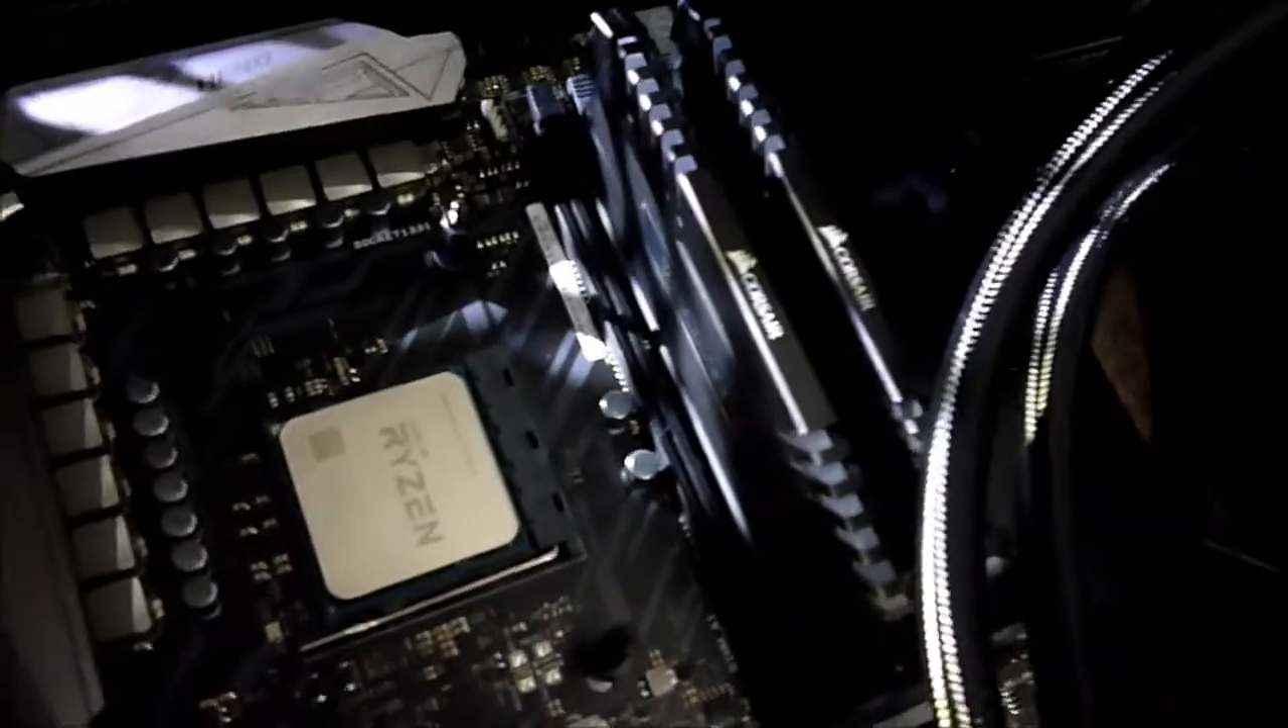The processor is now in as you can see.